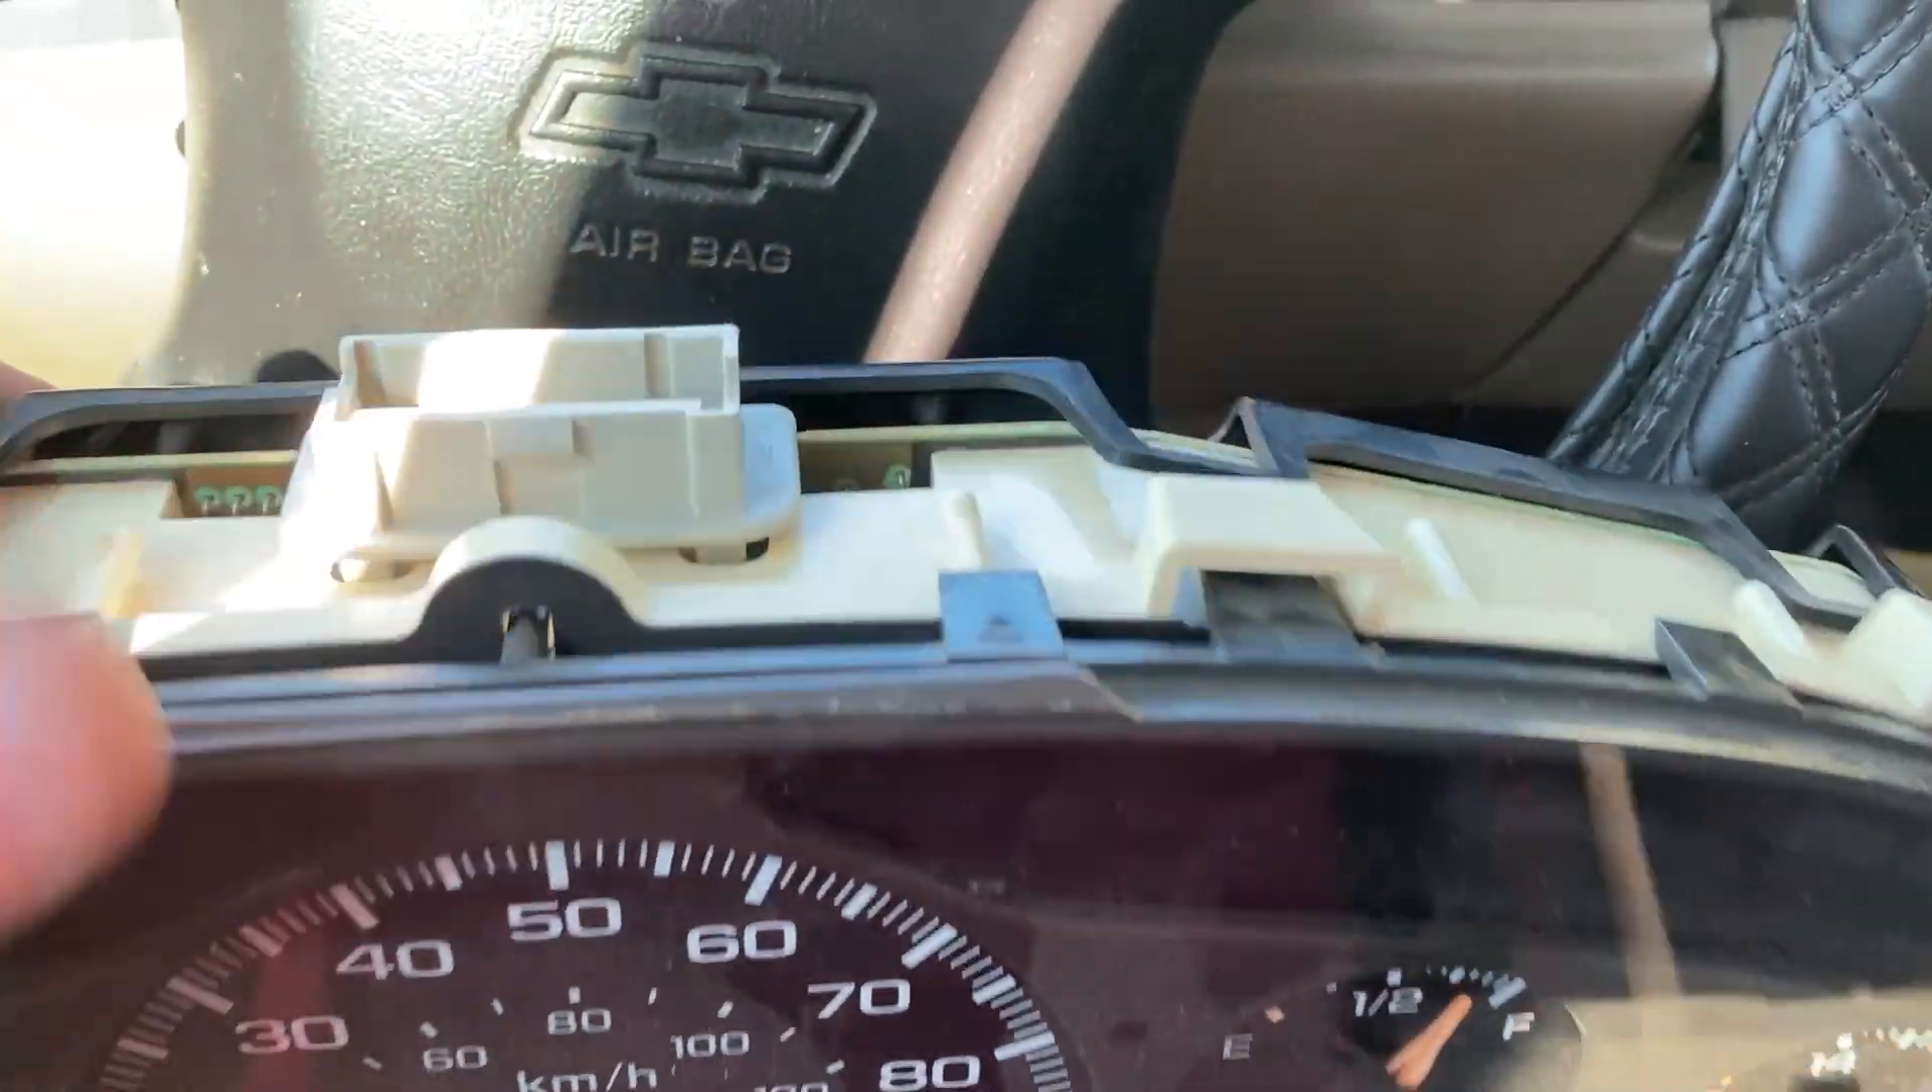Okay as you can tell the instrument panel is out and it is sitting right here.